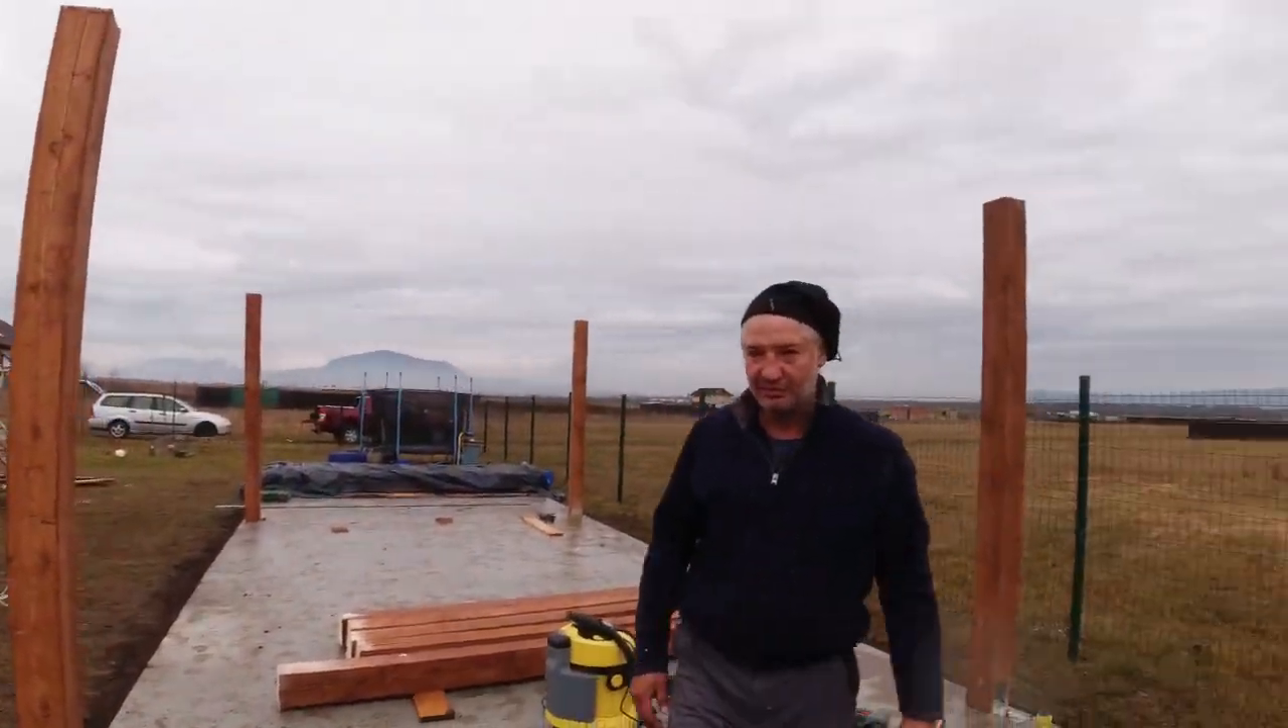That's four posts up. Five to go.